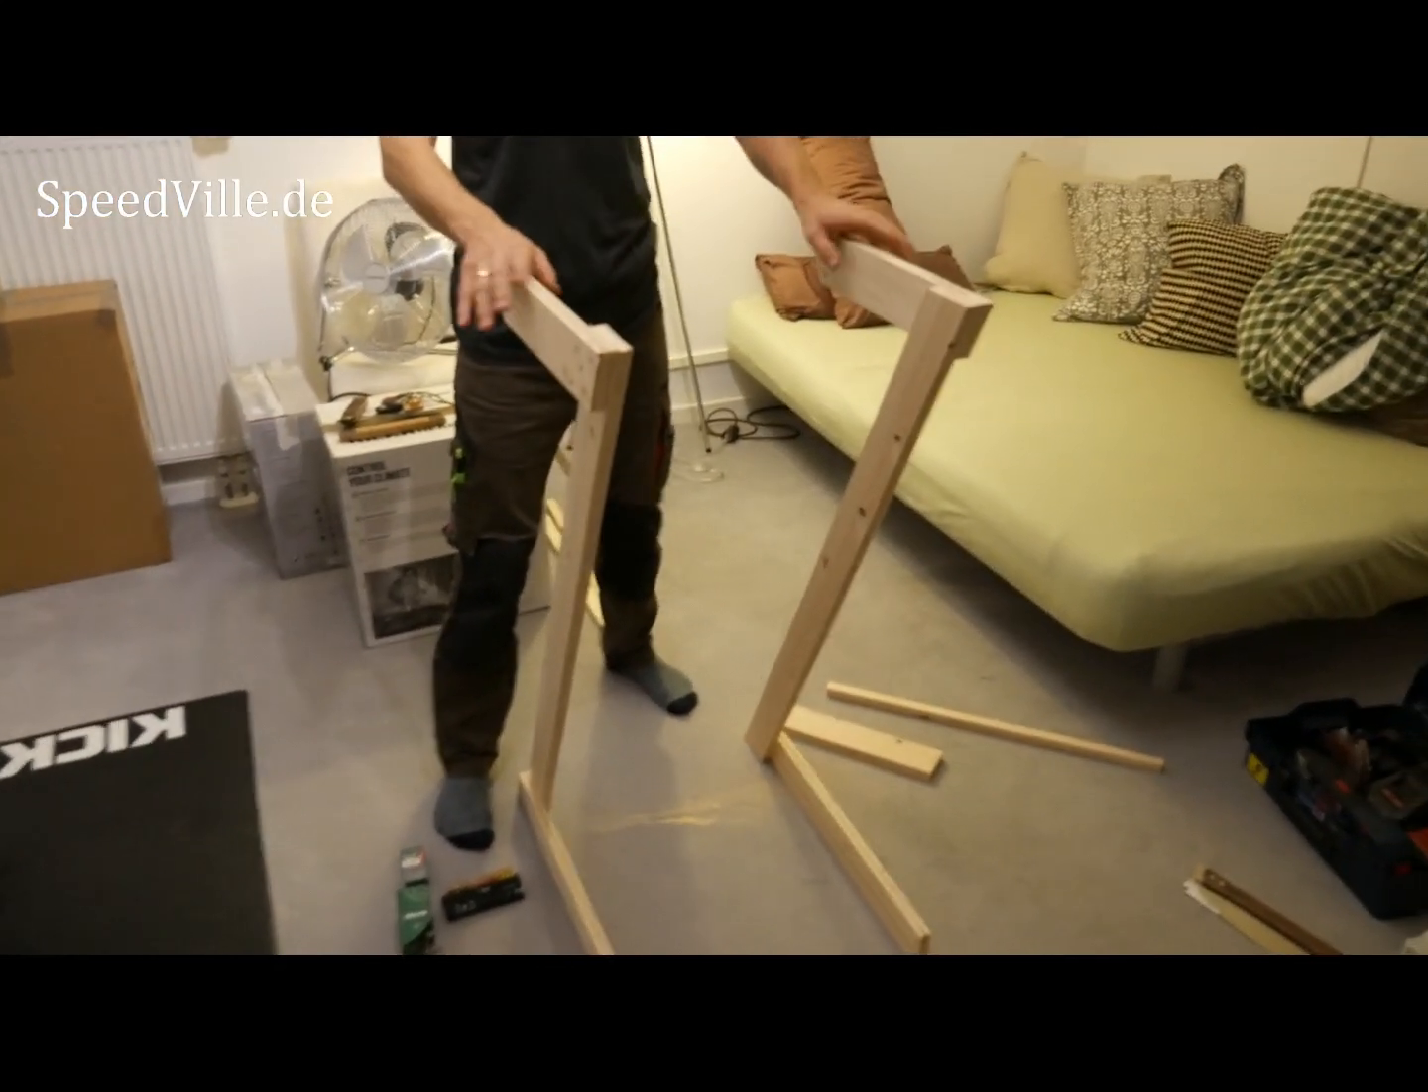Das sind einmal die beiden füße wo jetzt gleich hier oben drauf die platte drauf kommt.